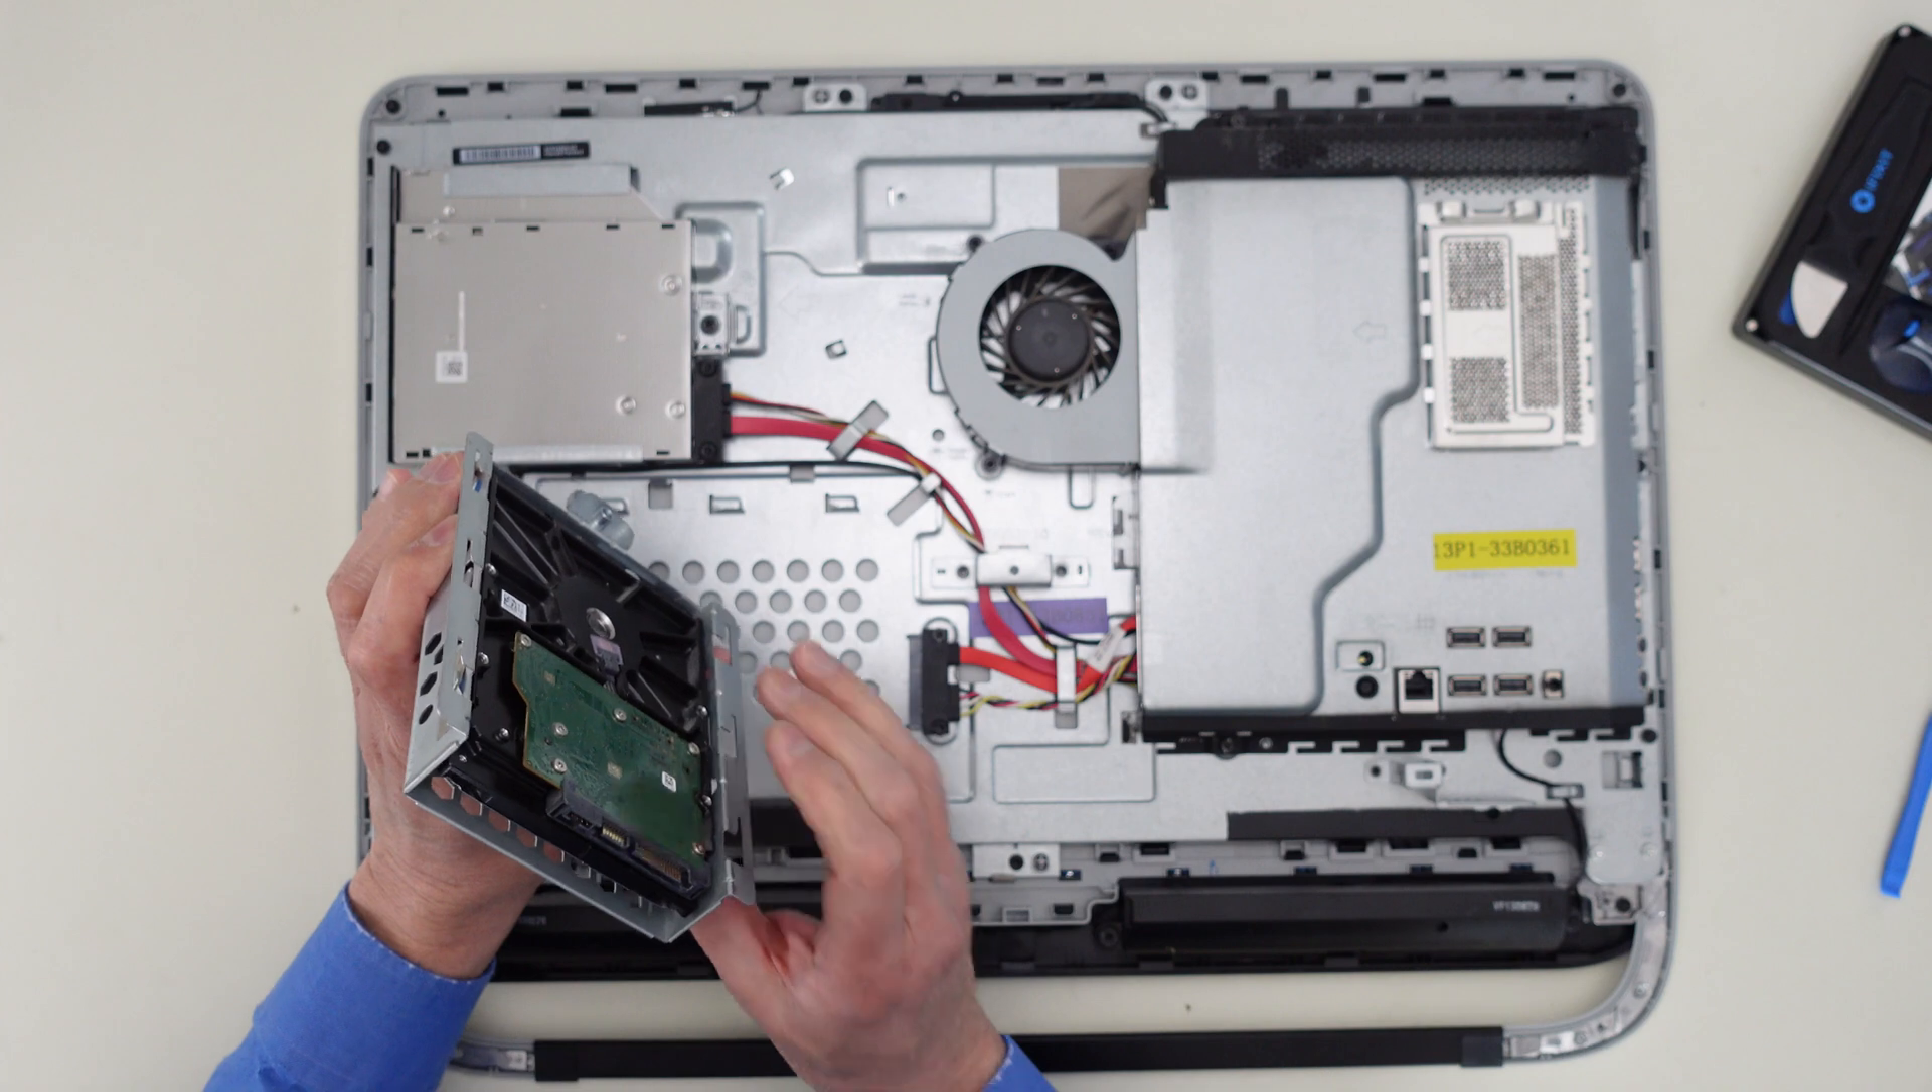And there's the hard drive. It's been removed.